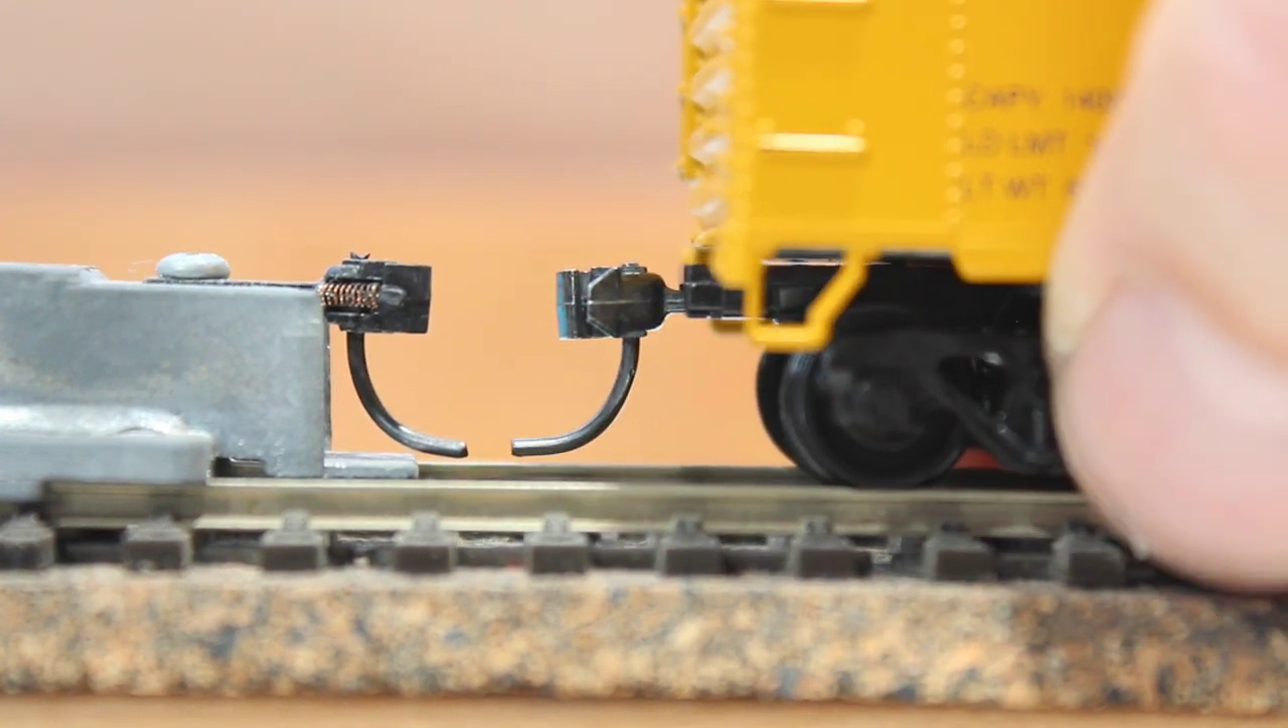Okay so we got it on our coupler height gauge here and if we look we can see that it lines up pretty nicely that trip pin there just kind of touches the bottom there it's not bad.